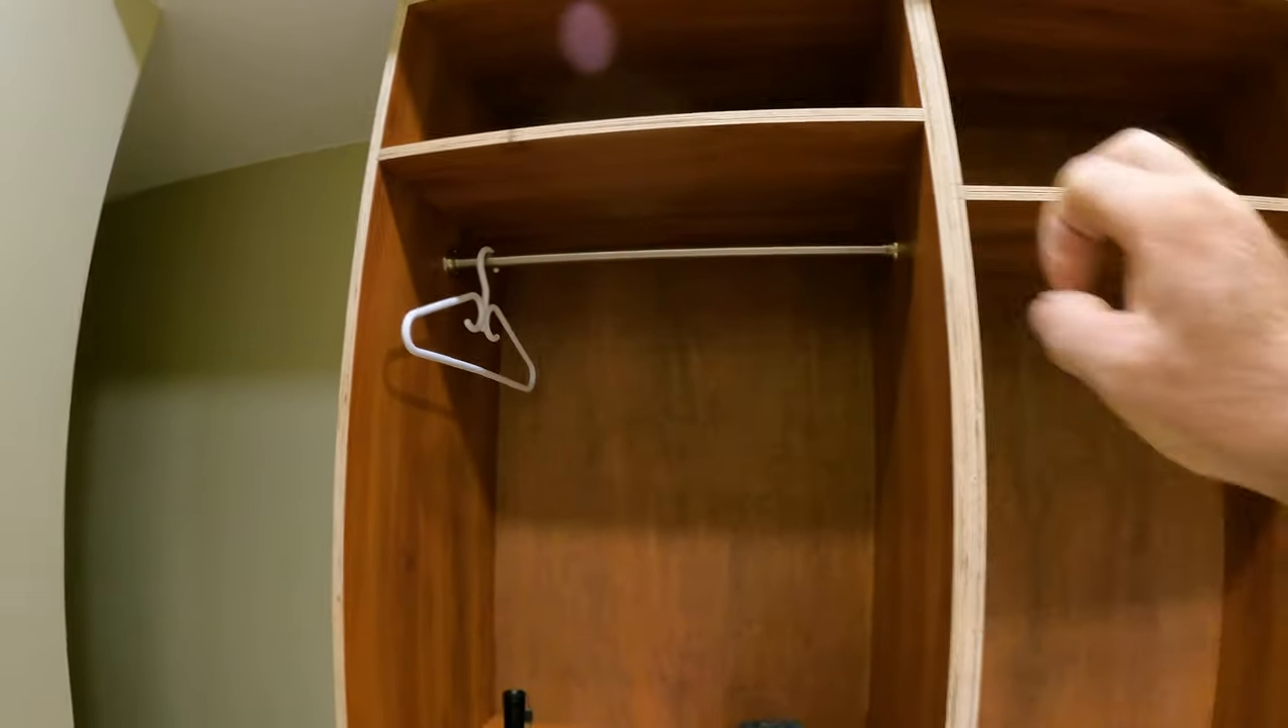Inside, the back panels are installed.